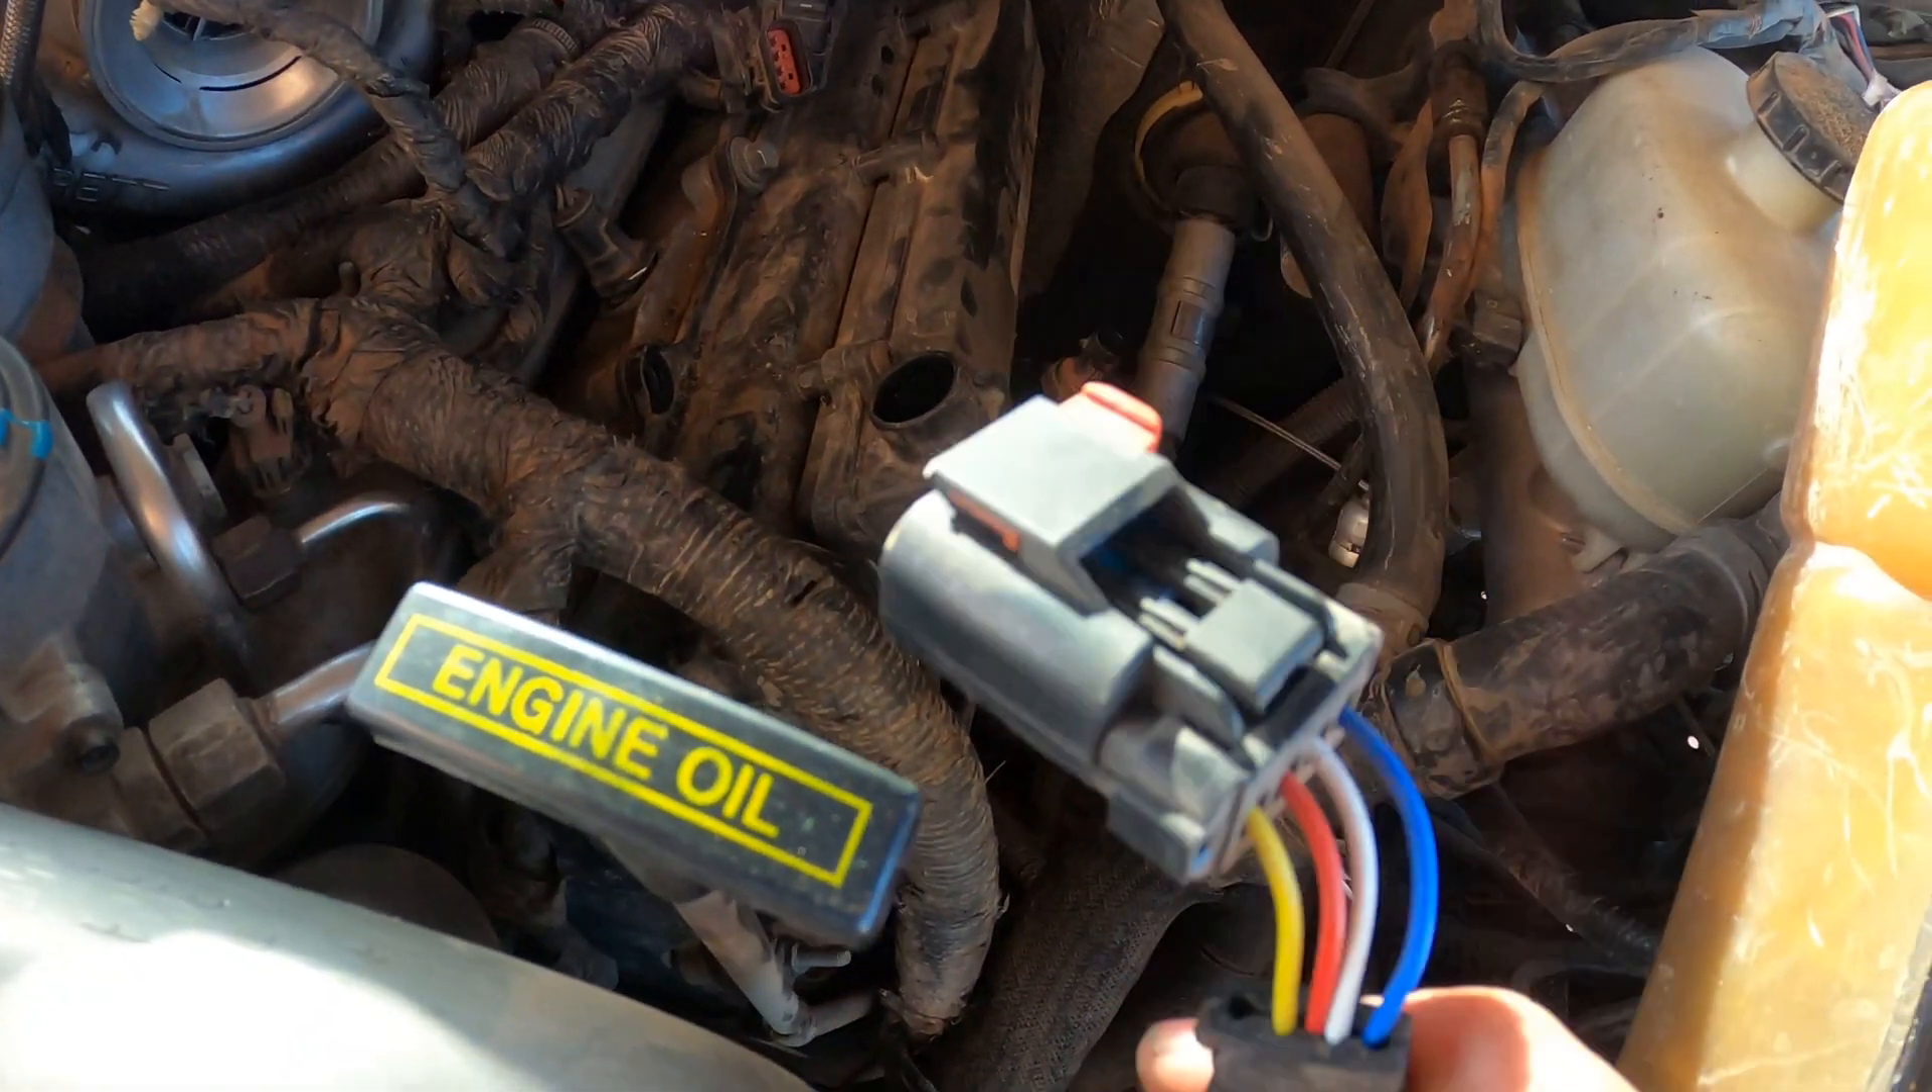Okay, so I disconnected my glow plug harness to get that out of the way.